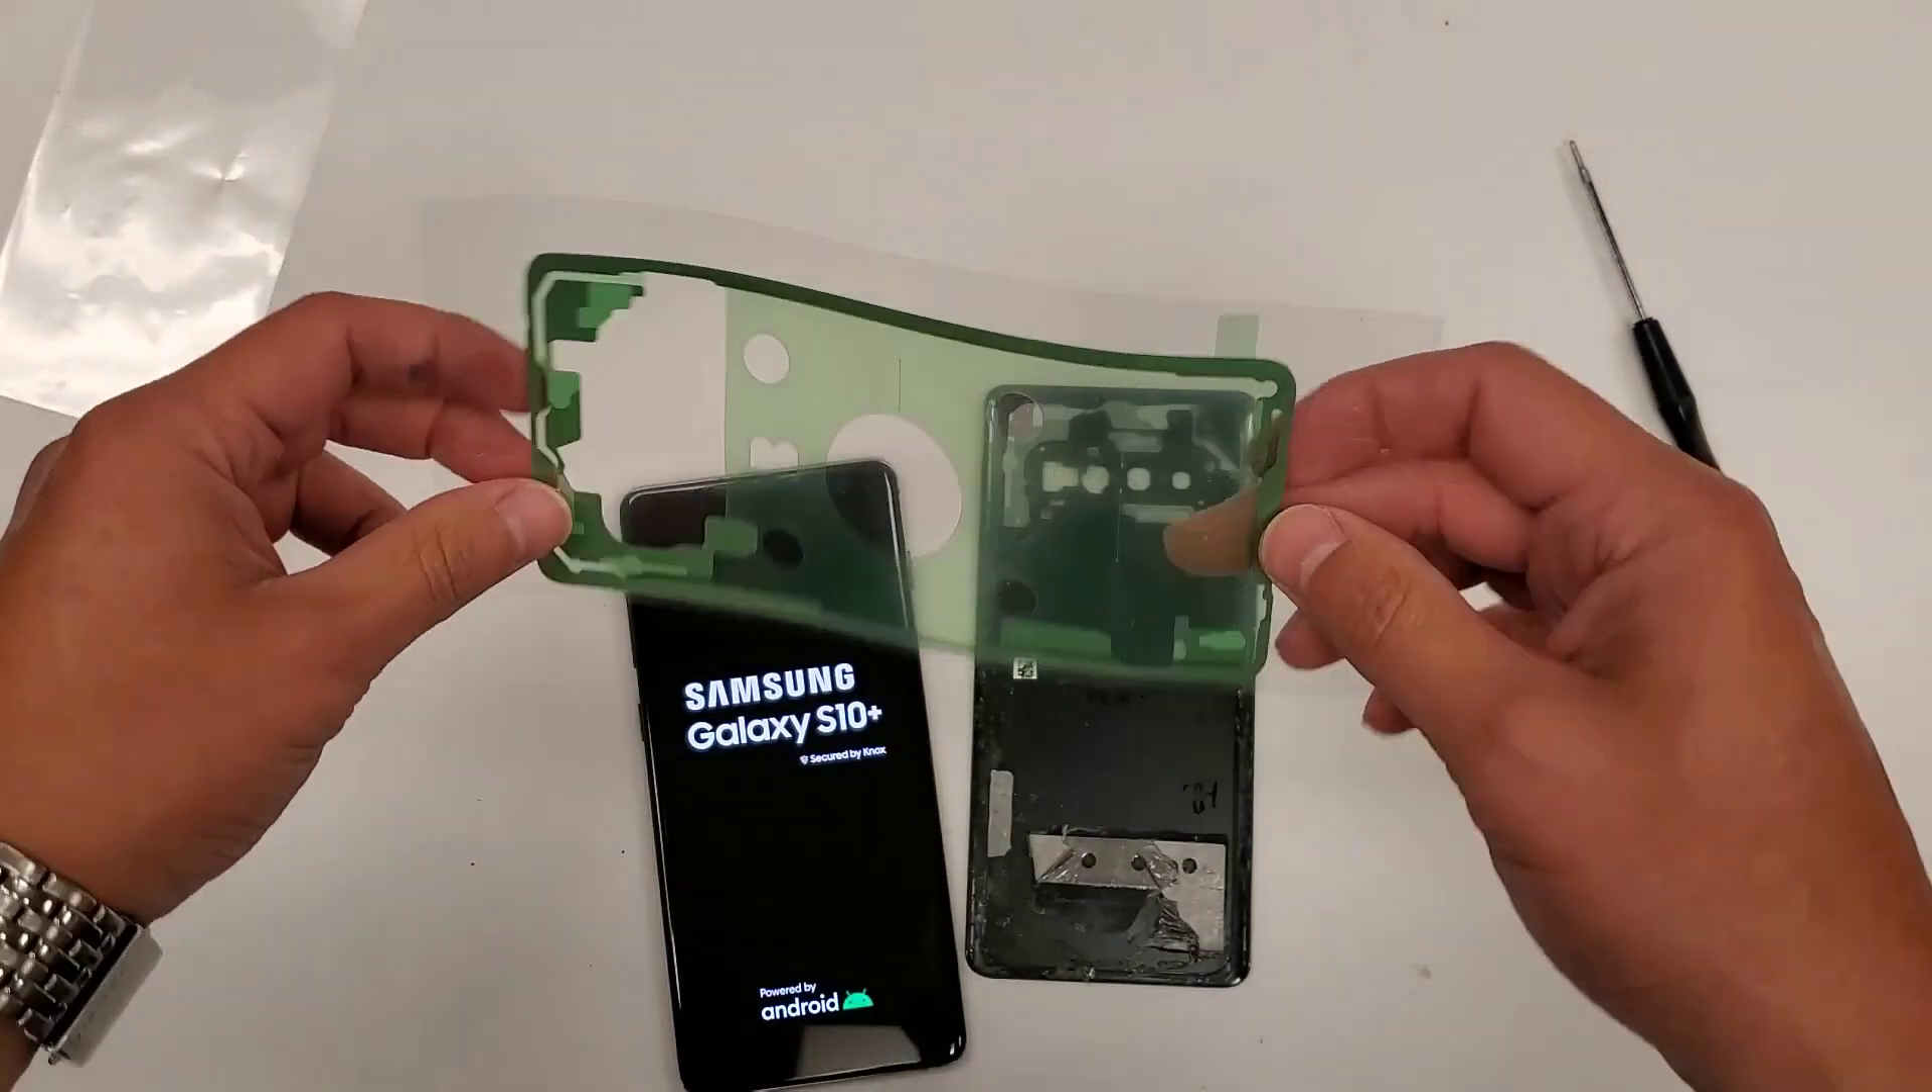All we have left is to put the back cover on.